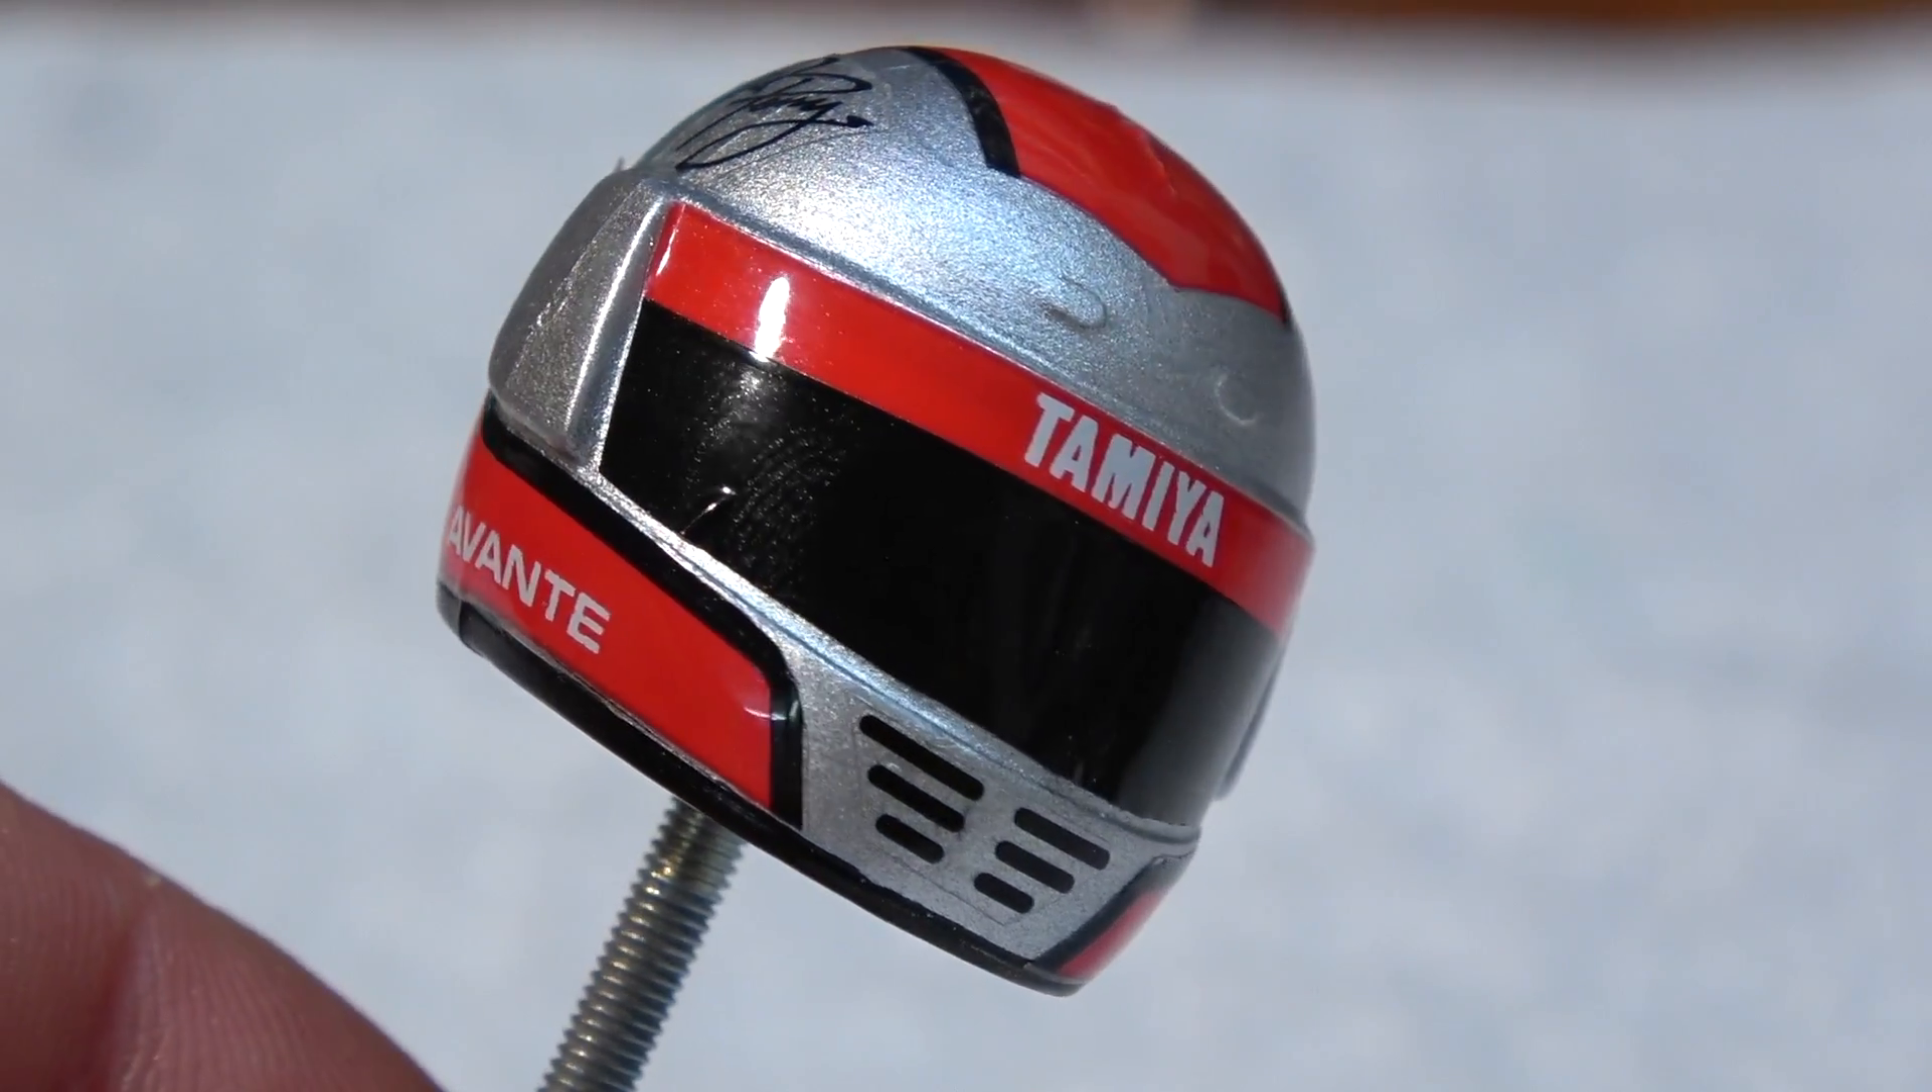Here you can see the finished helmet with all stickers on it.